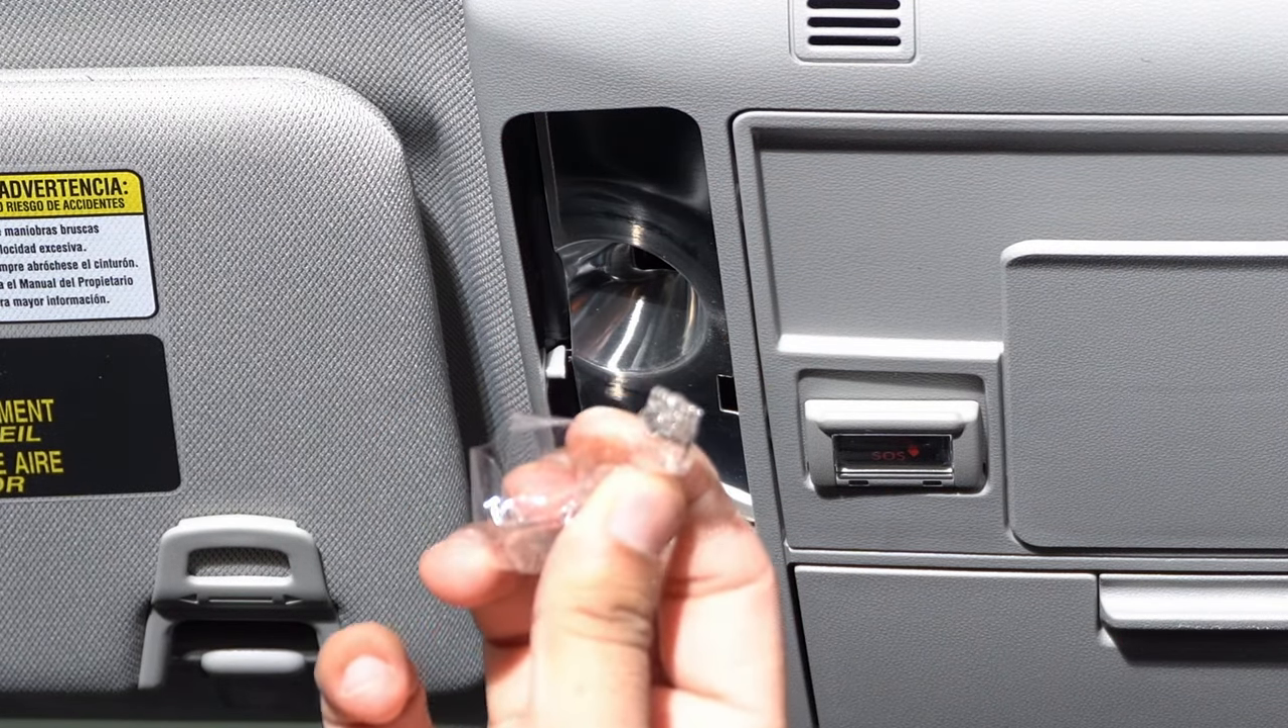And here's what the bulb looks like once it's out.